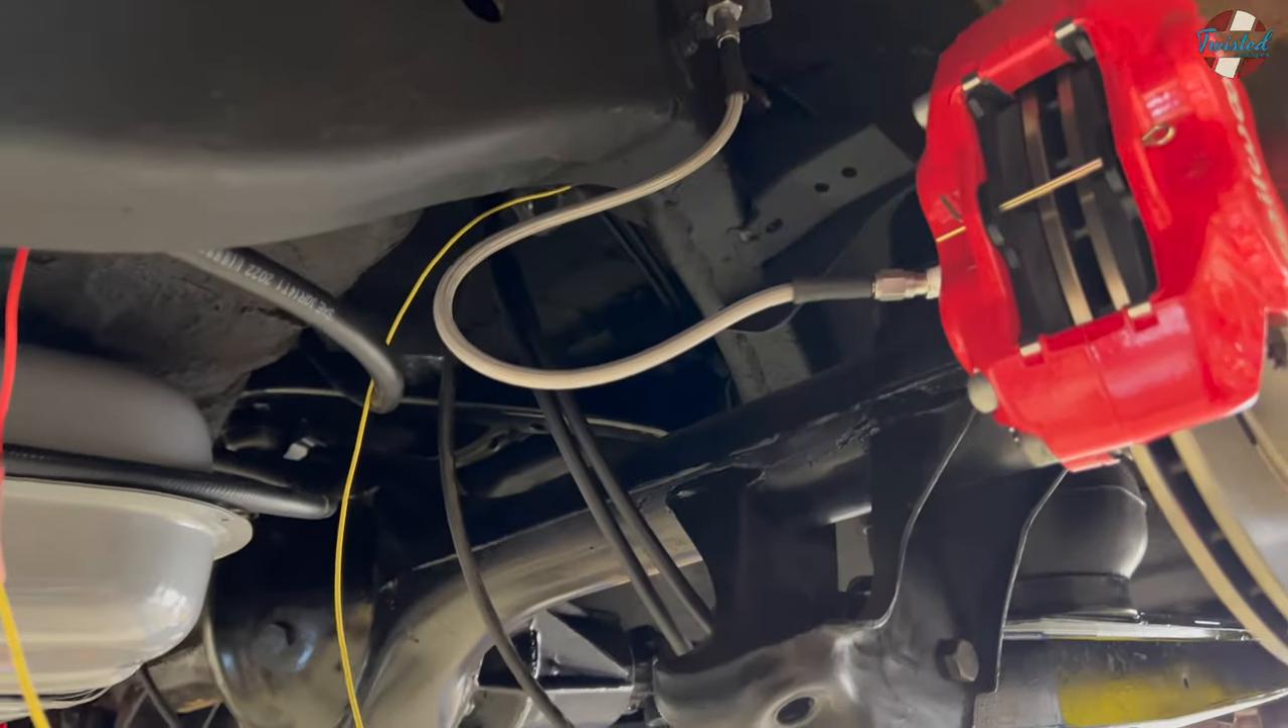Rear brakes are all mounted up. Again, everything's shimmed. And, uh, perfect clearance.